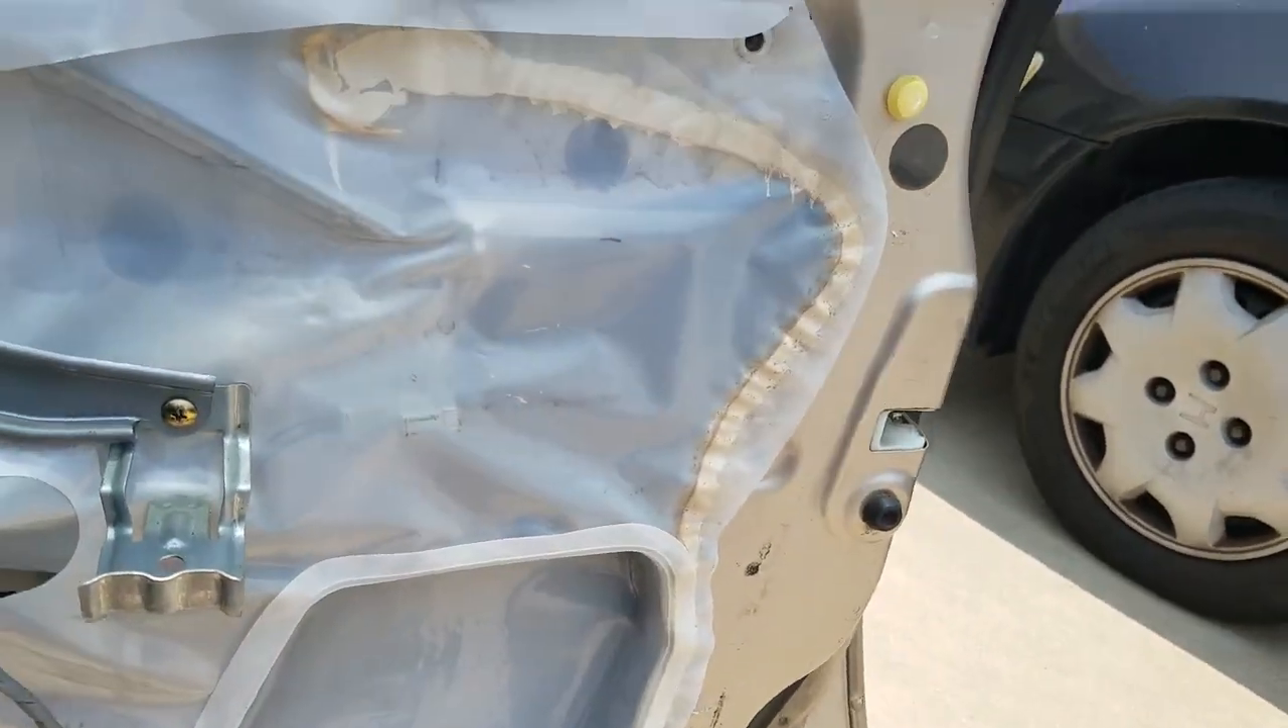Okay, I've got the door panel off.